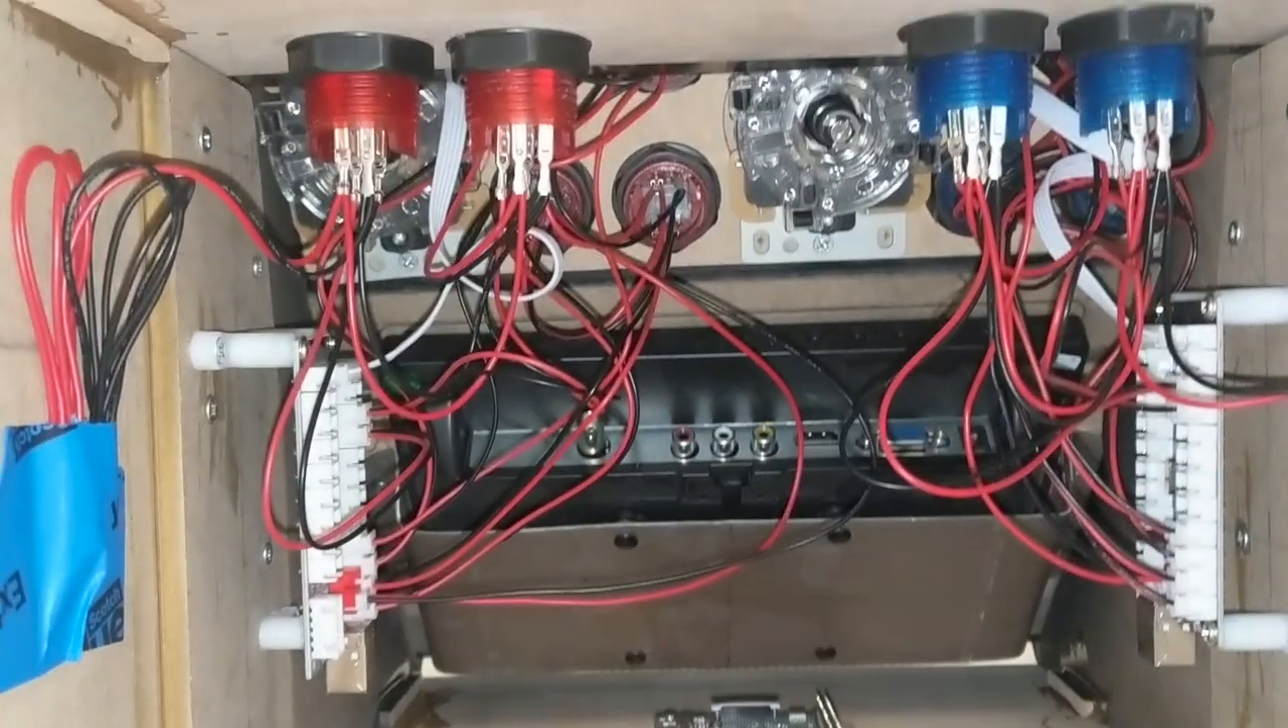You can see here all the wiring is complete.